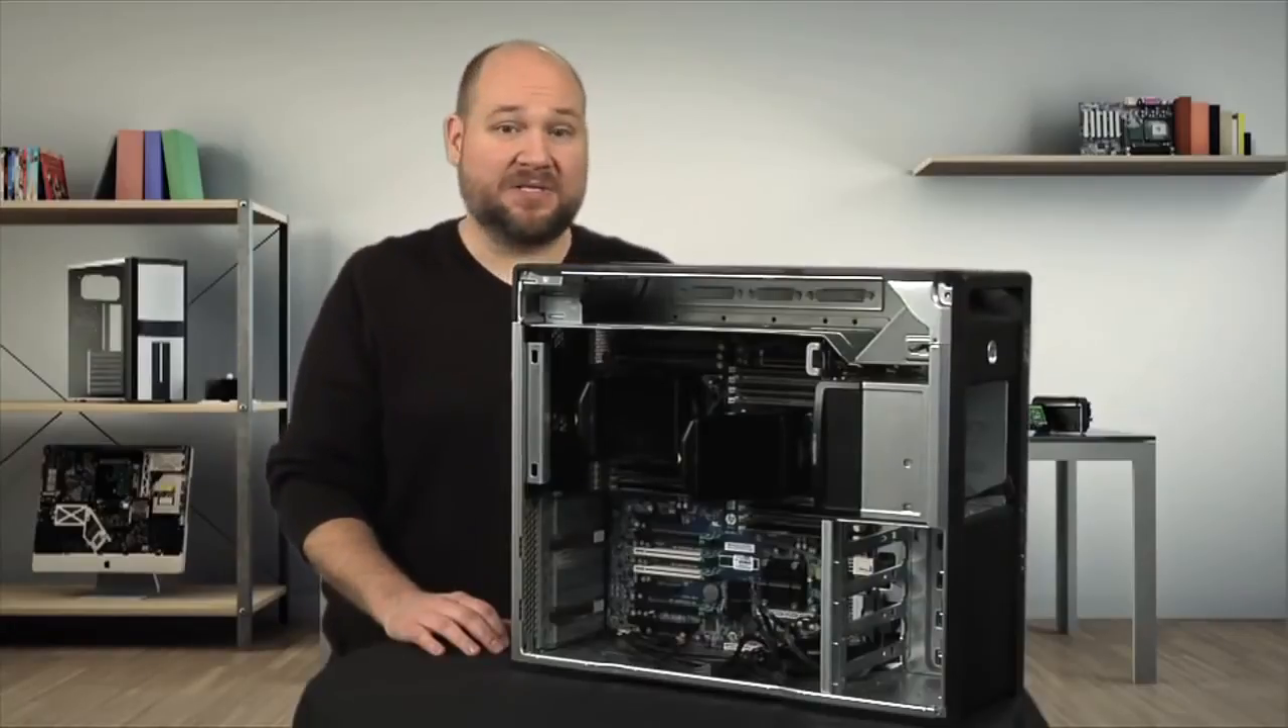At this point, the motherboard processors, RAM, cables, and a few other components are still inside the case.